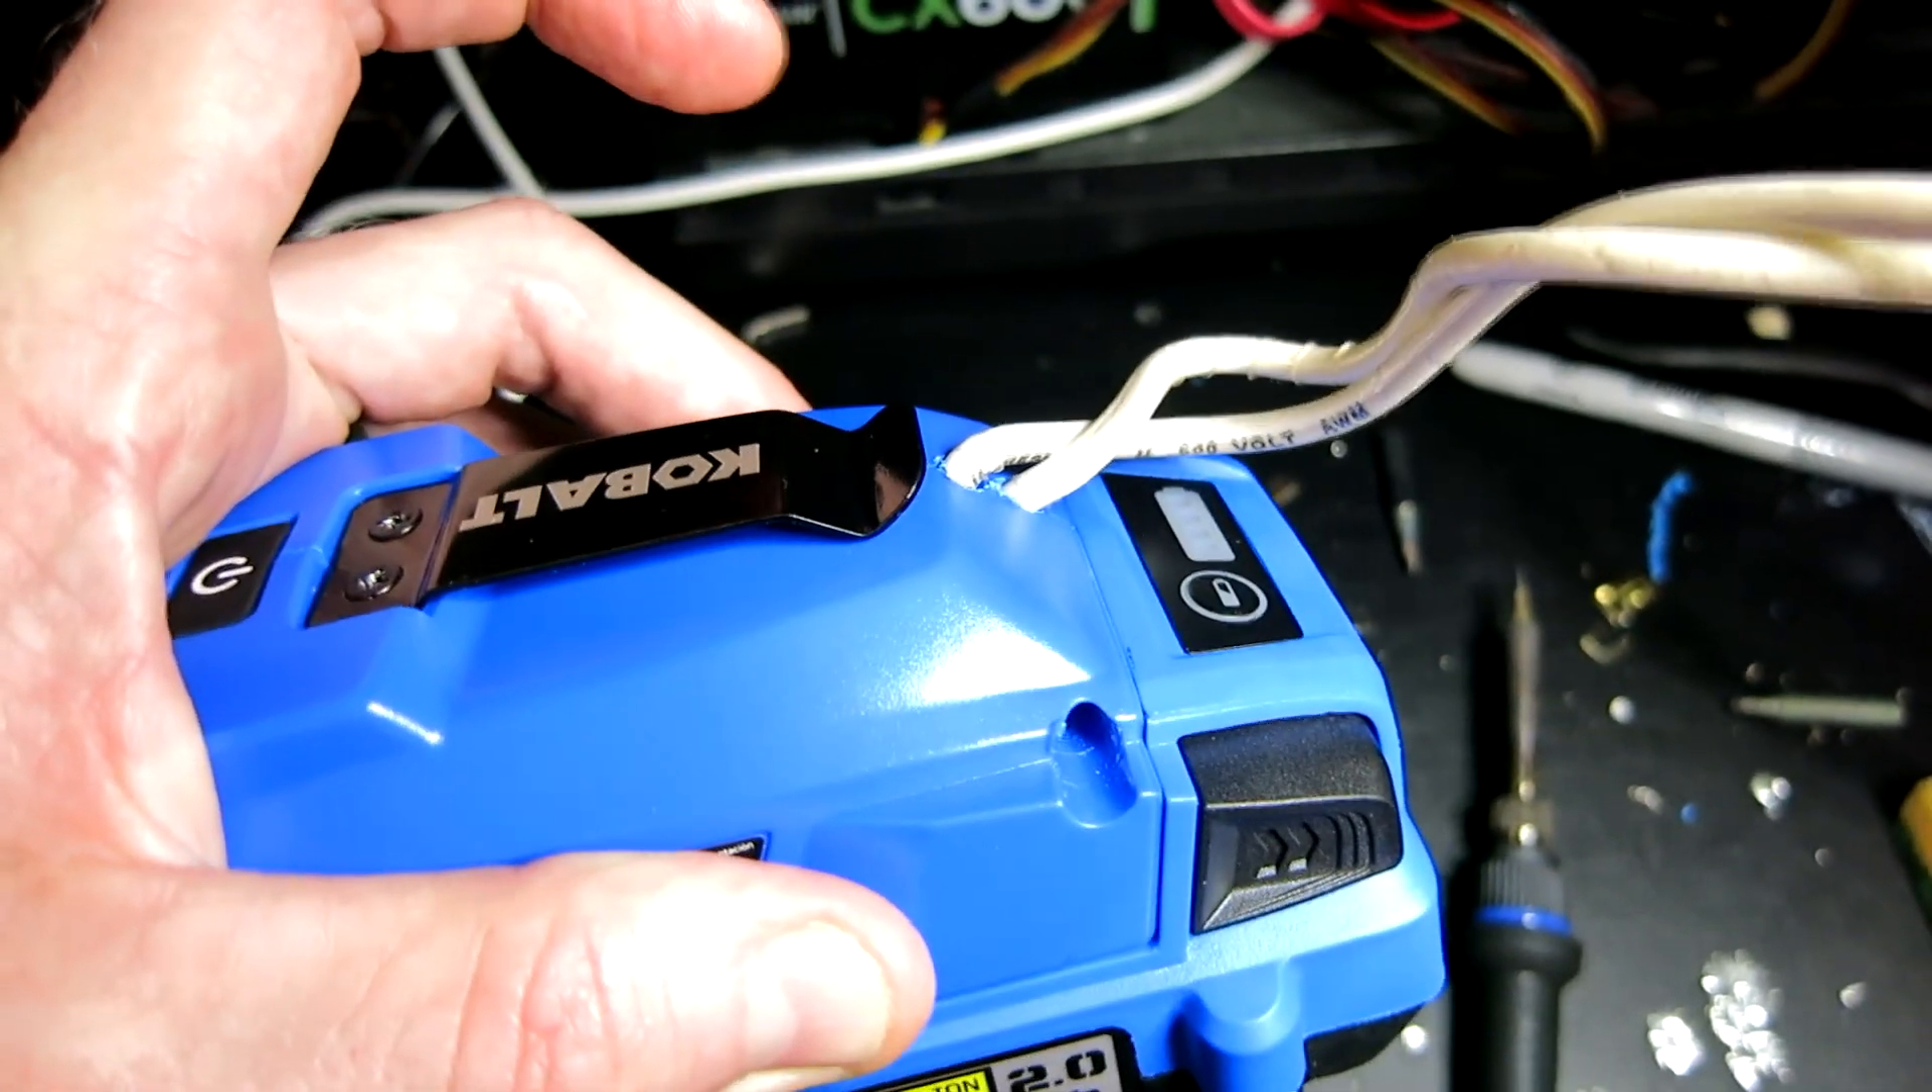So my wires come out just like that and the belt clip is not being blocked.